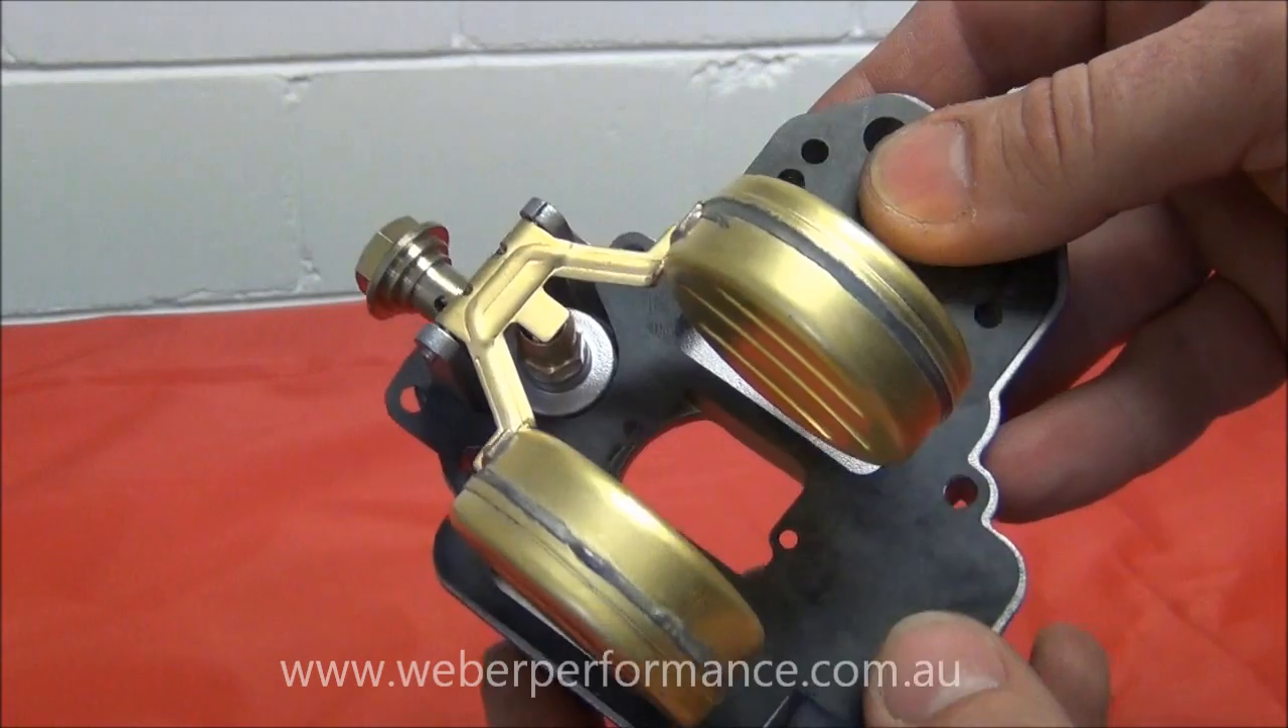And then we have our float installed.